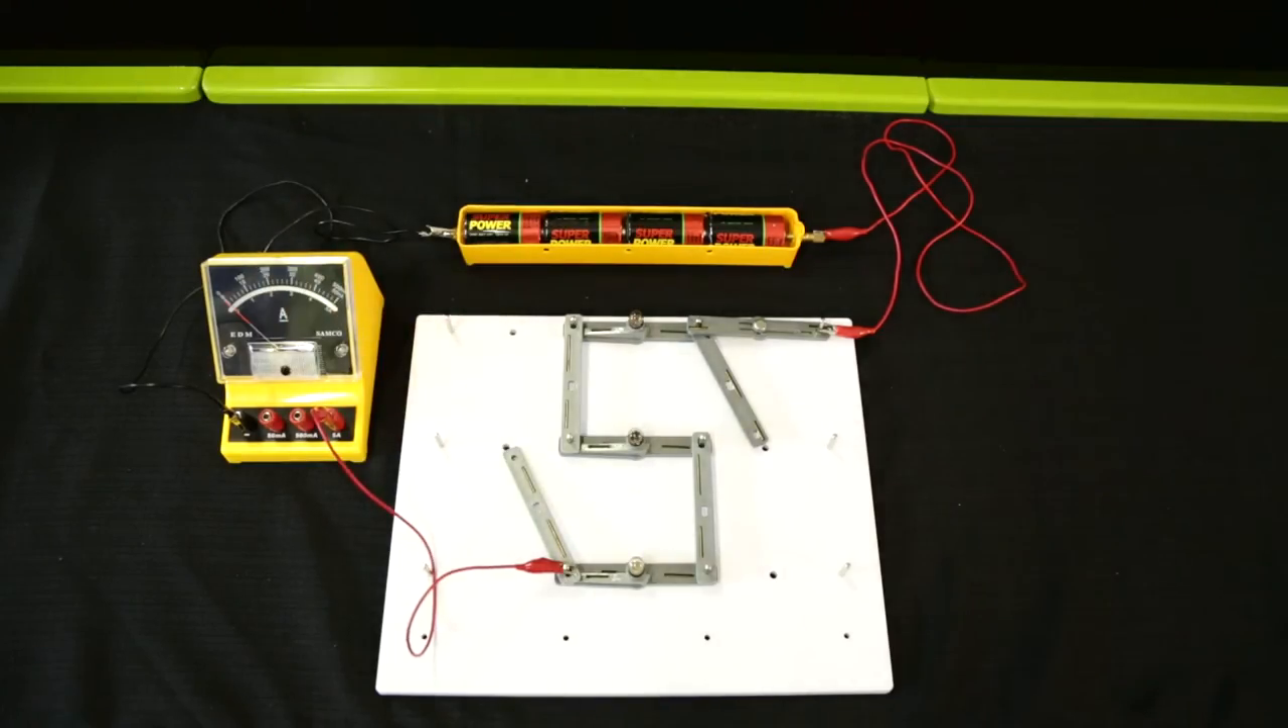The ammeter is now connected in series.